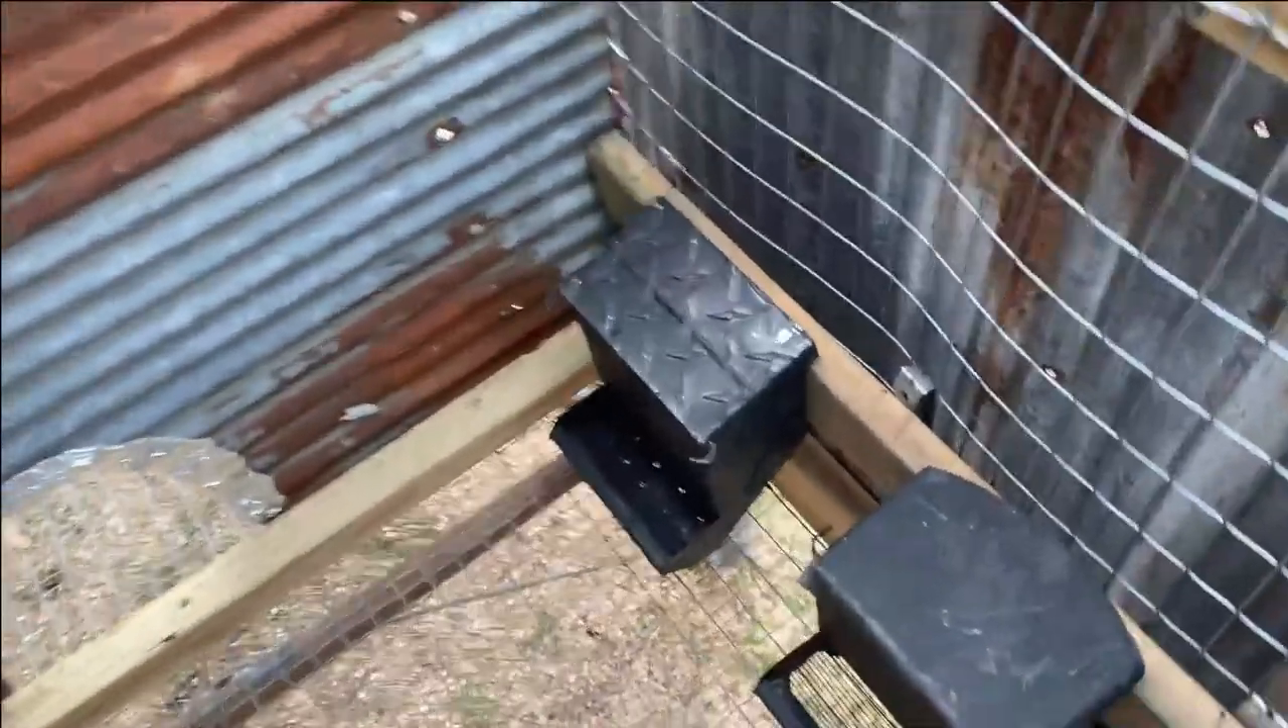All right, the feeders are installed.